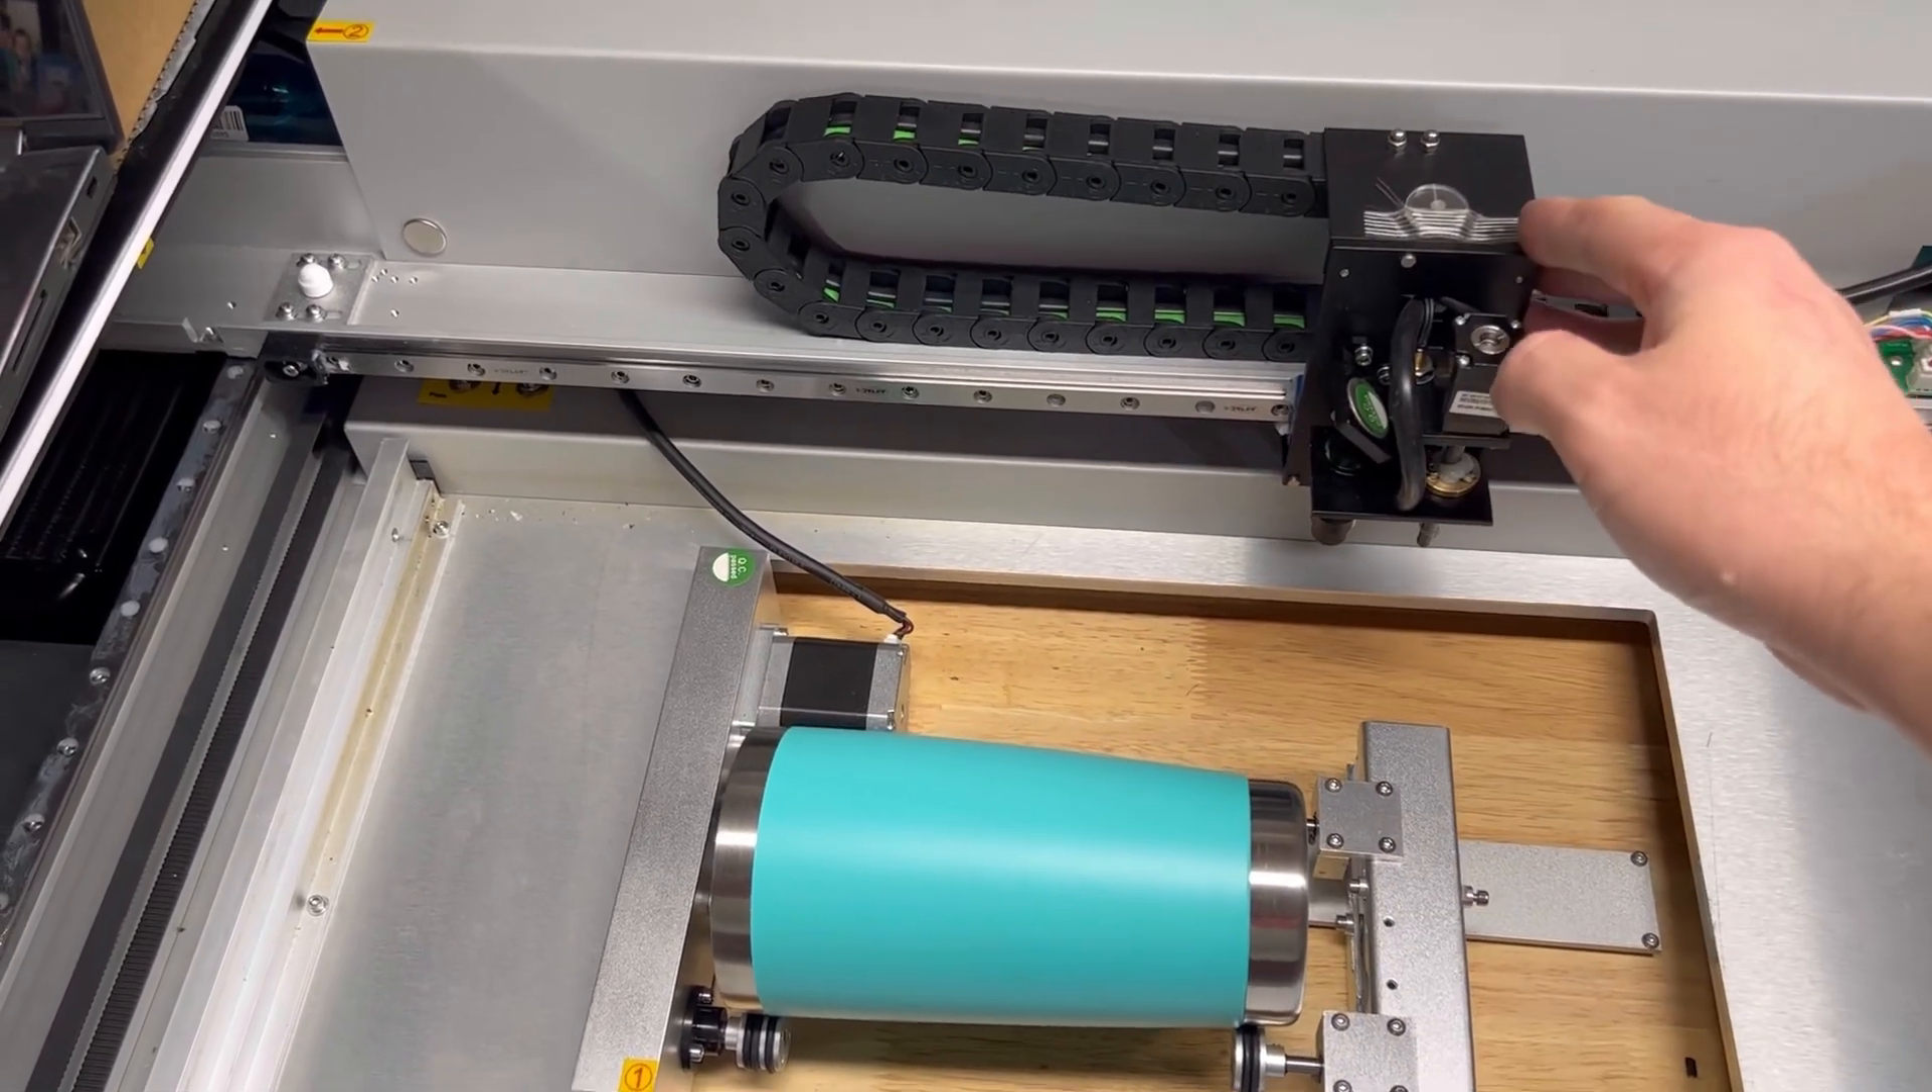So I've already pulled out the tray and the honeycomb bed and I've put the rotary in place and I want to put the tumbler here just so I can give you a visual representation of what we mean.